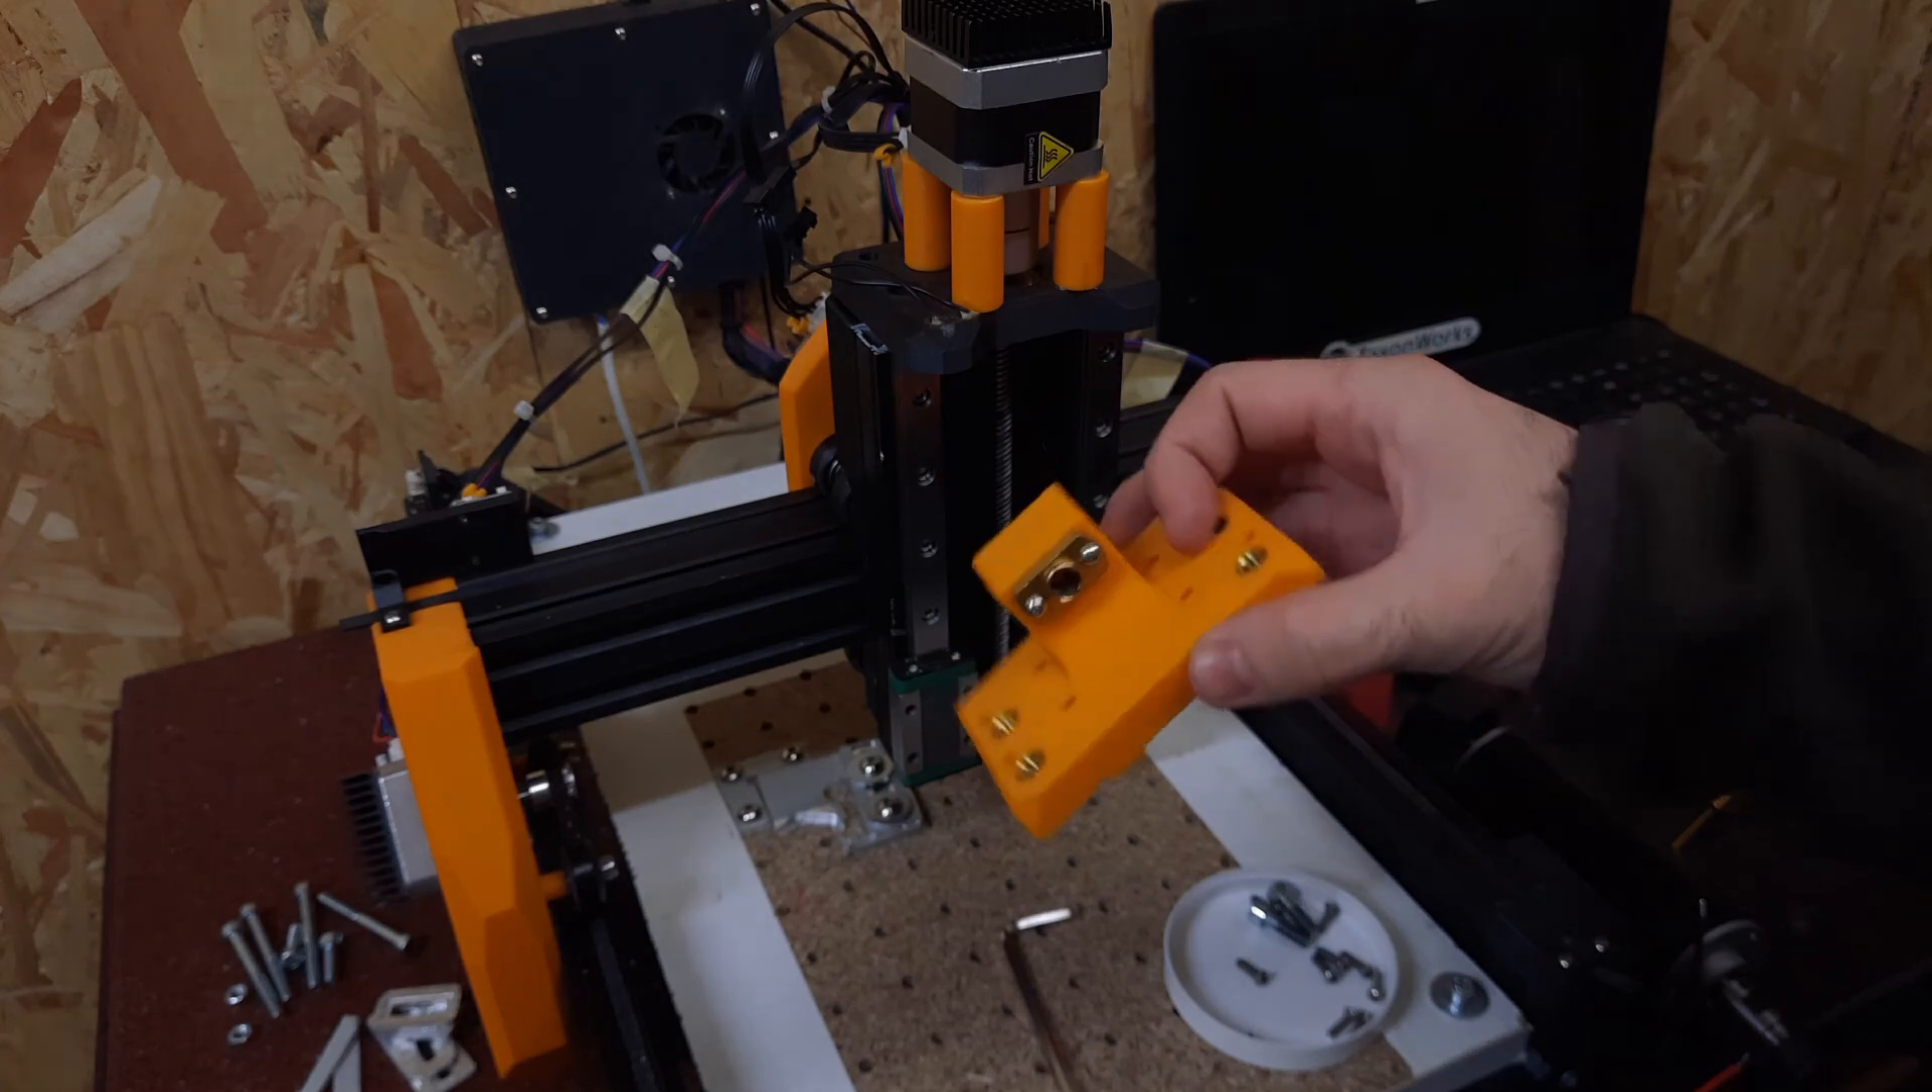So this is how the new plate is looking with the lead screw nut on.